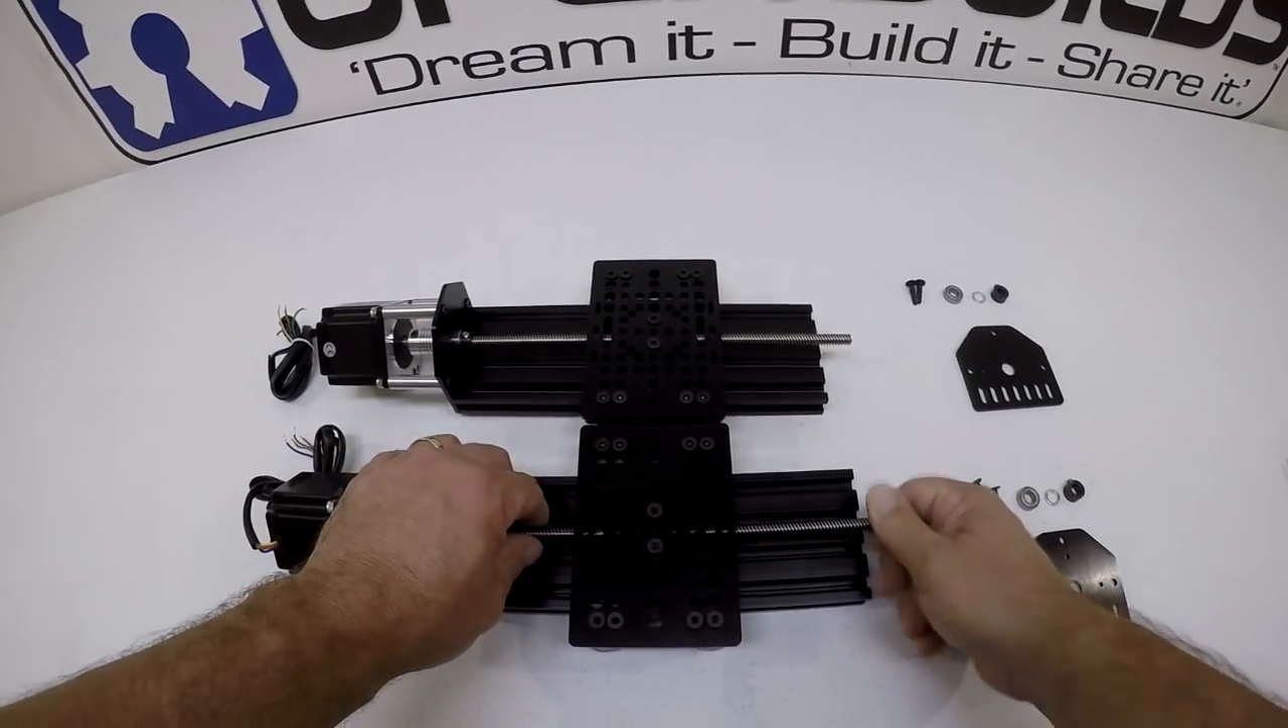All right so we have the end plates removed.